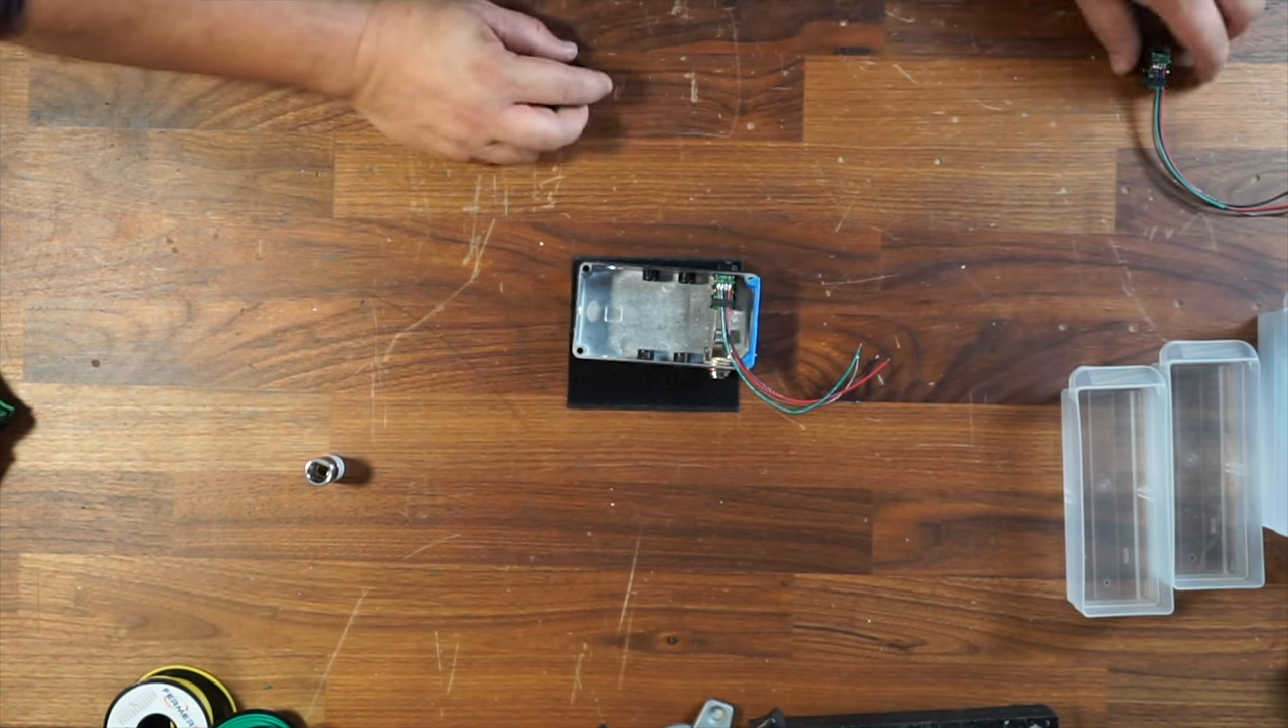So there's my first buffer. I don't have anything in the middle.